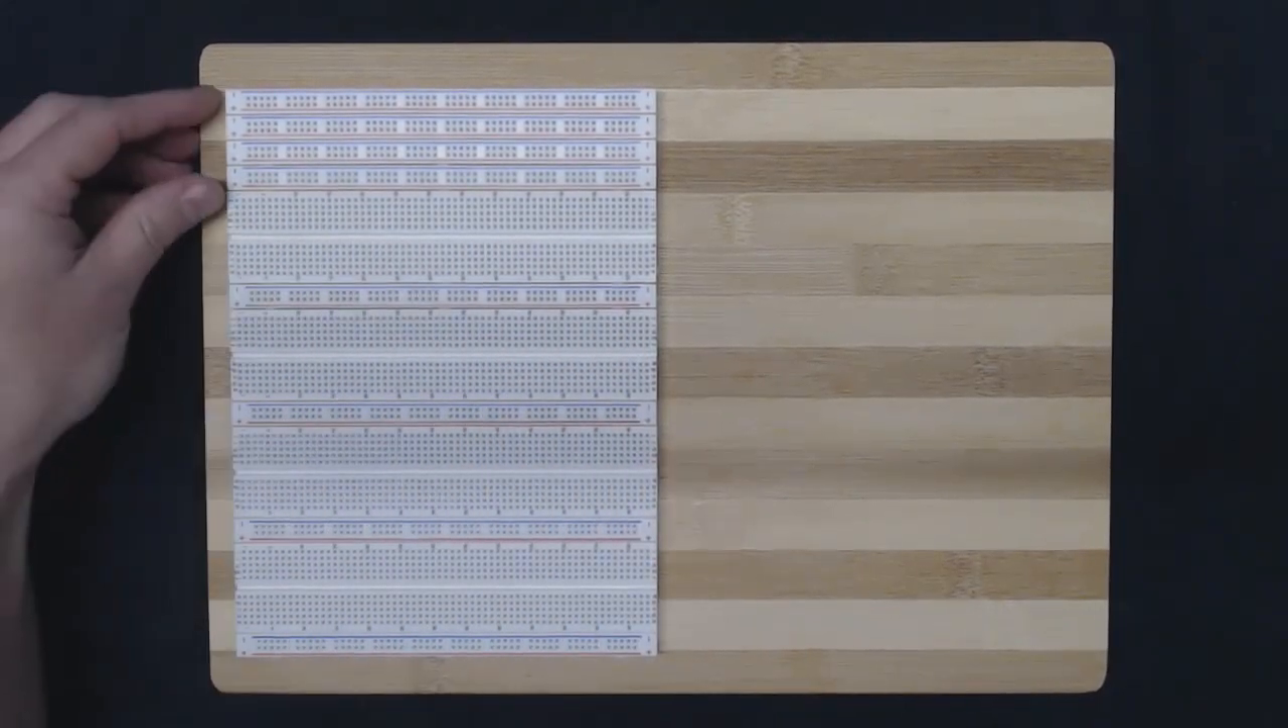Okay so I went and finished this off so we now have our four breadboards they're glued to this plank here we have our four rails on top that are going to comprise our bus.